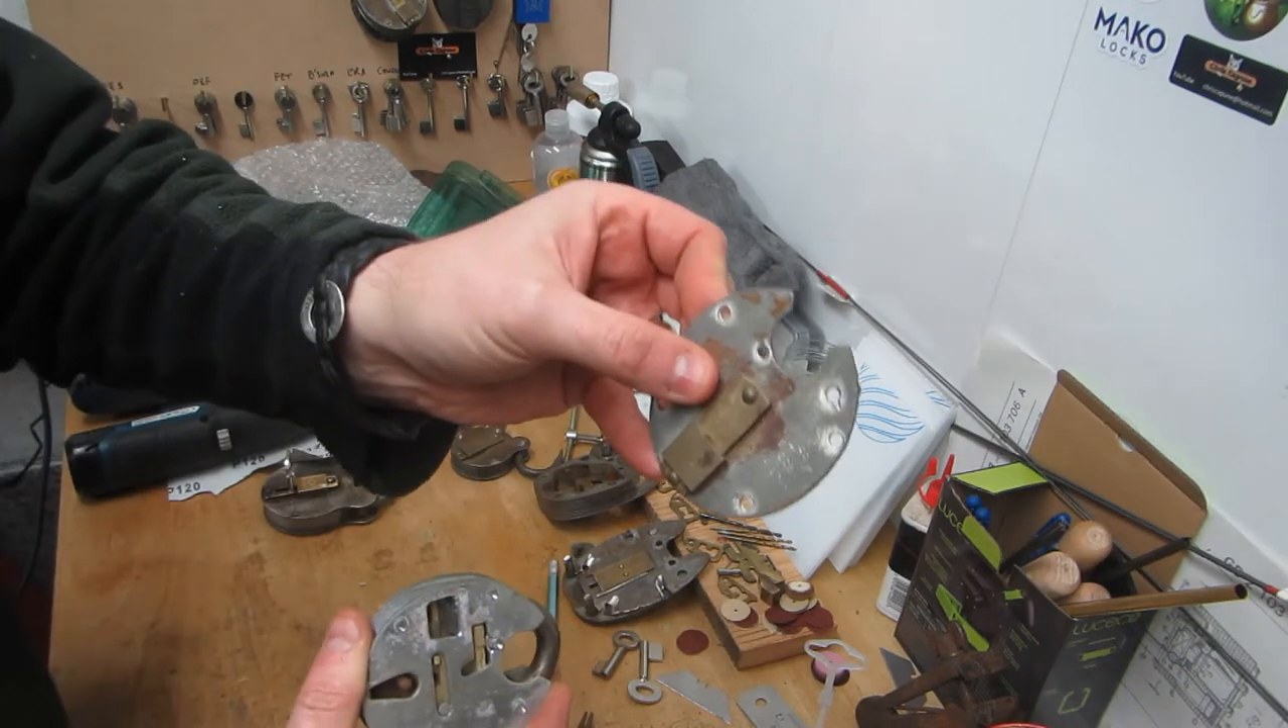There's the front cover that's off.